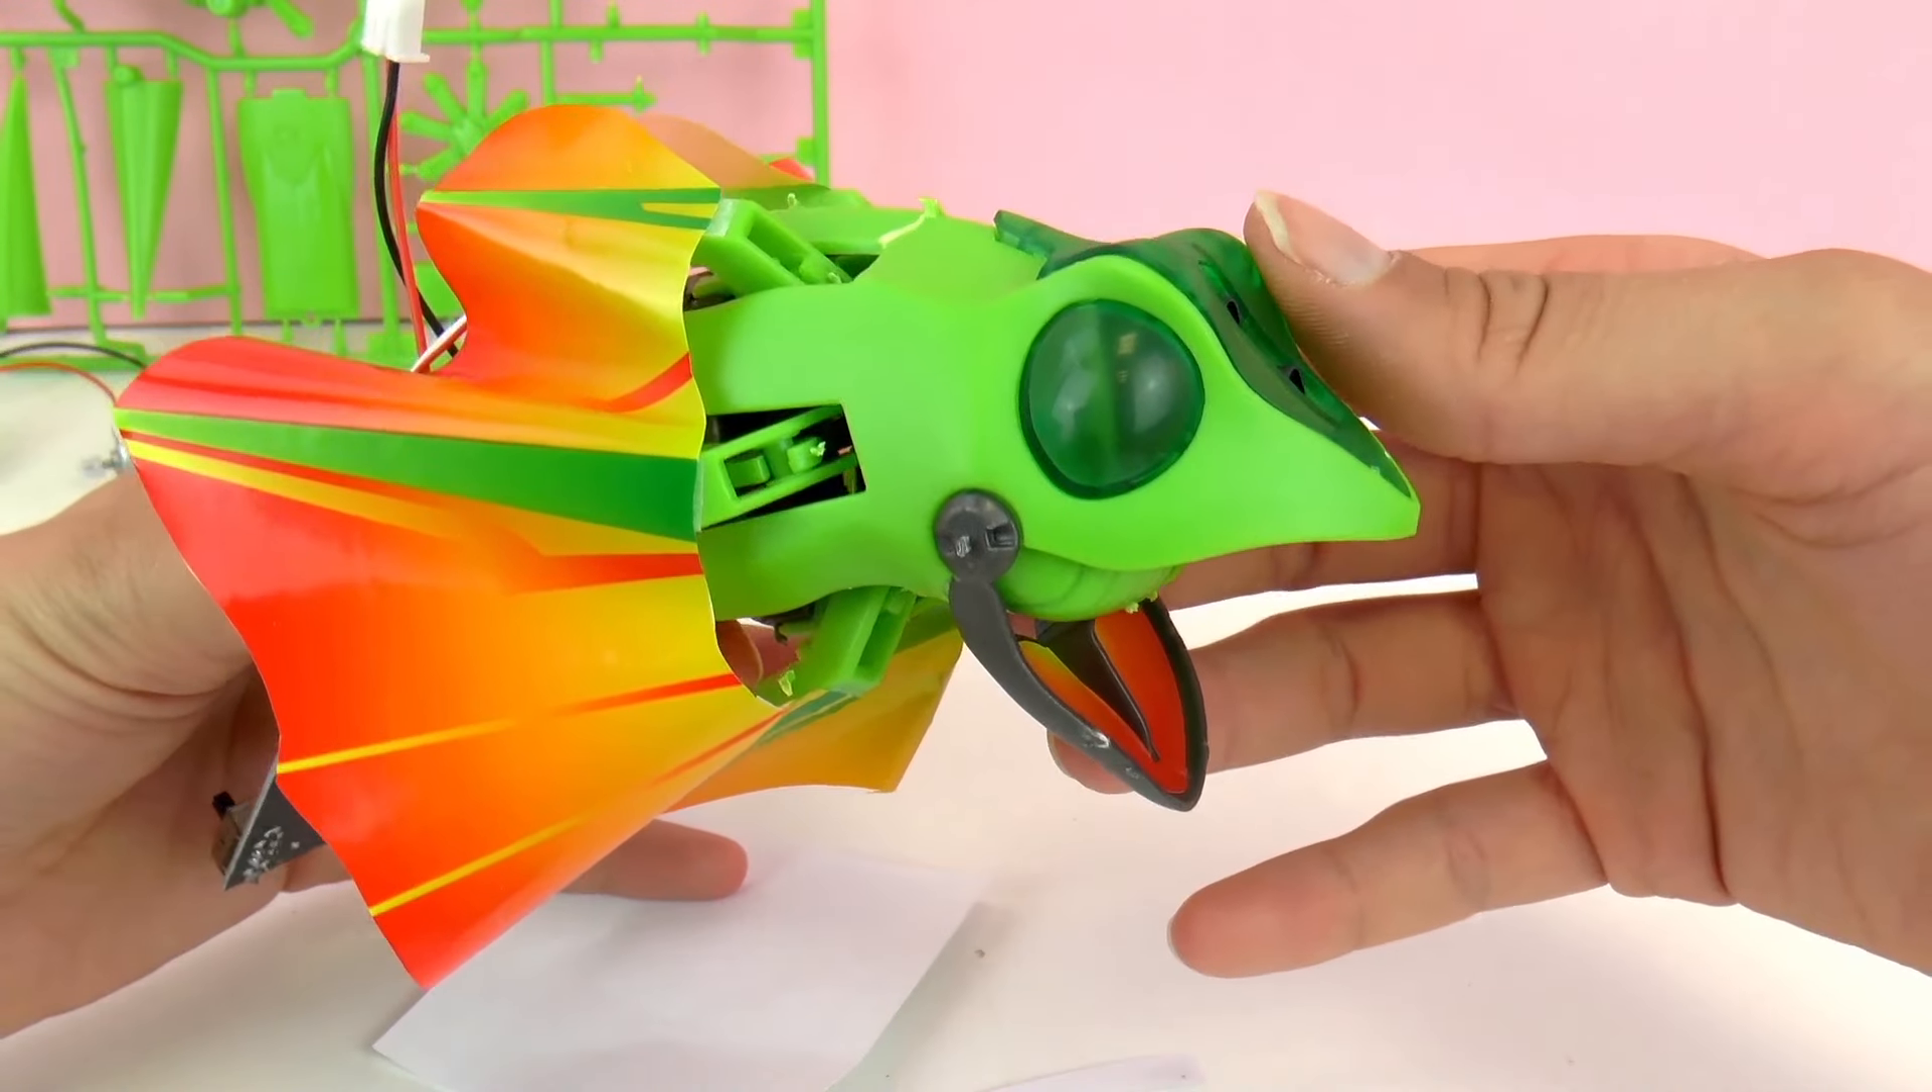Zo, ik heb nu de kop van de hagedis in elkaar gezet.